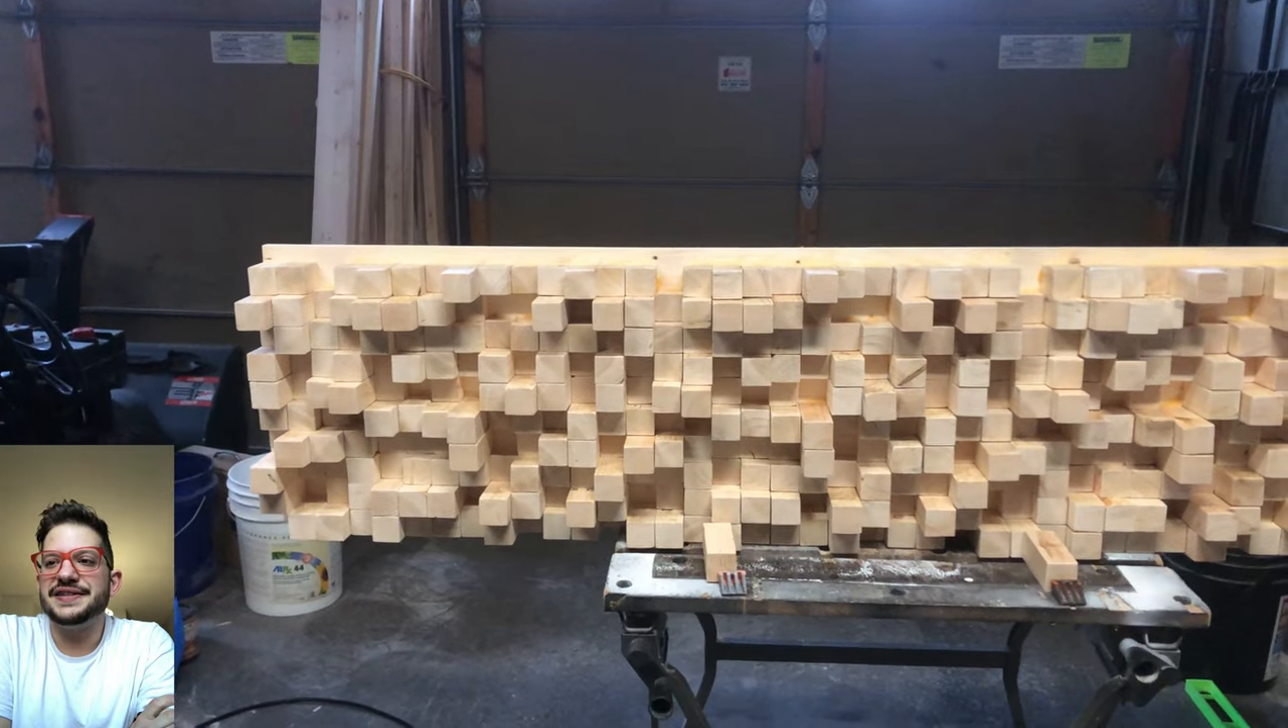There is the finished glued up diffuser.